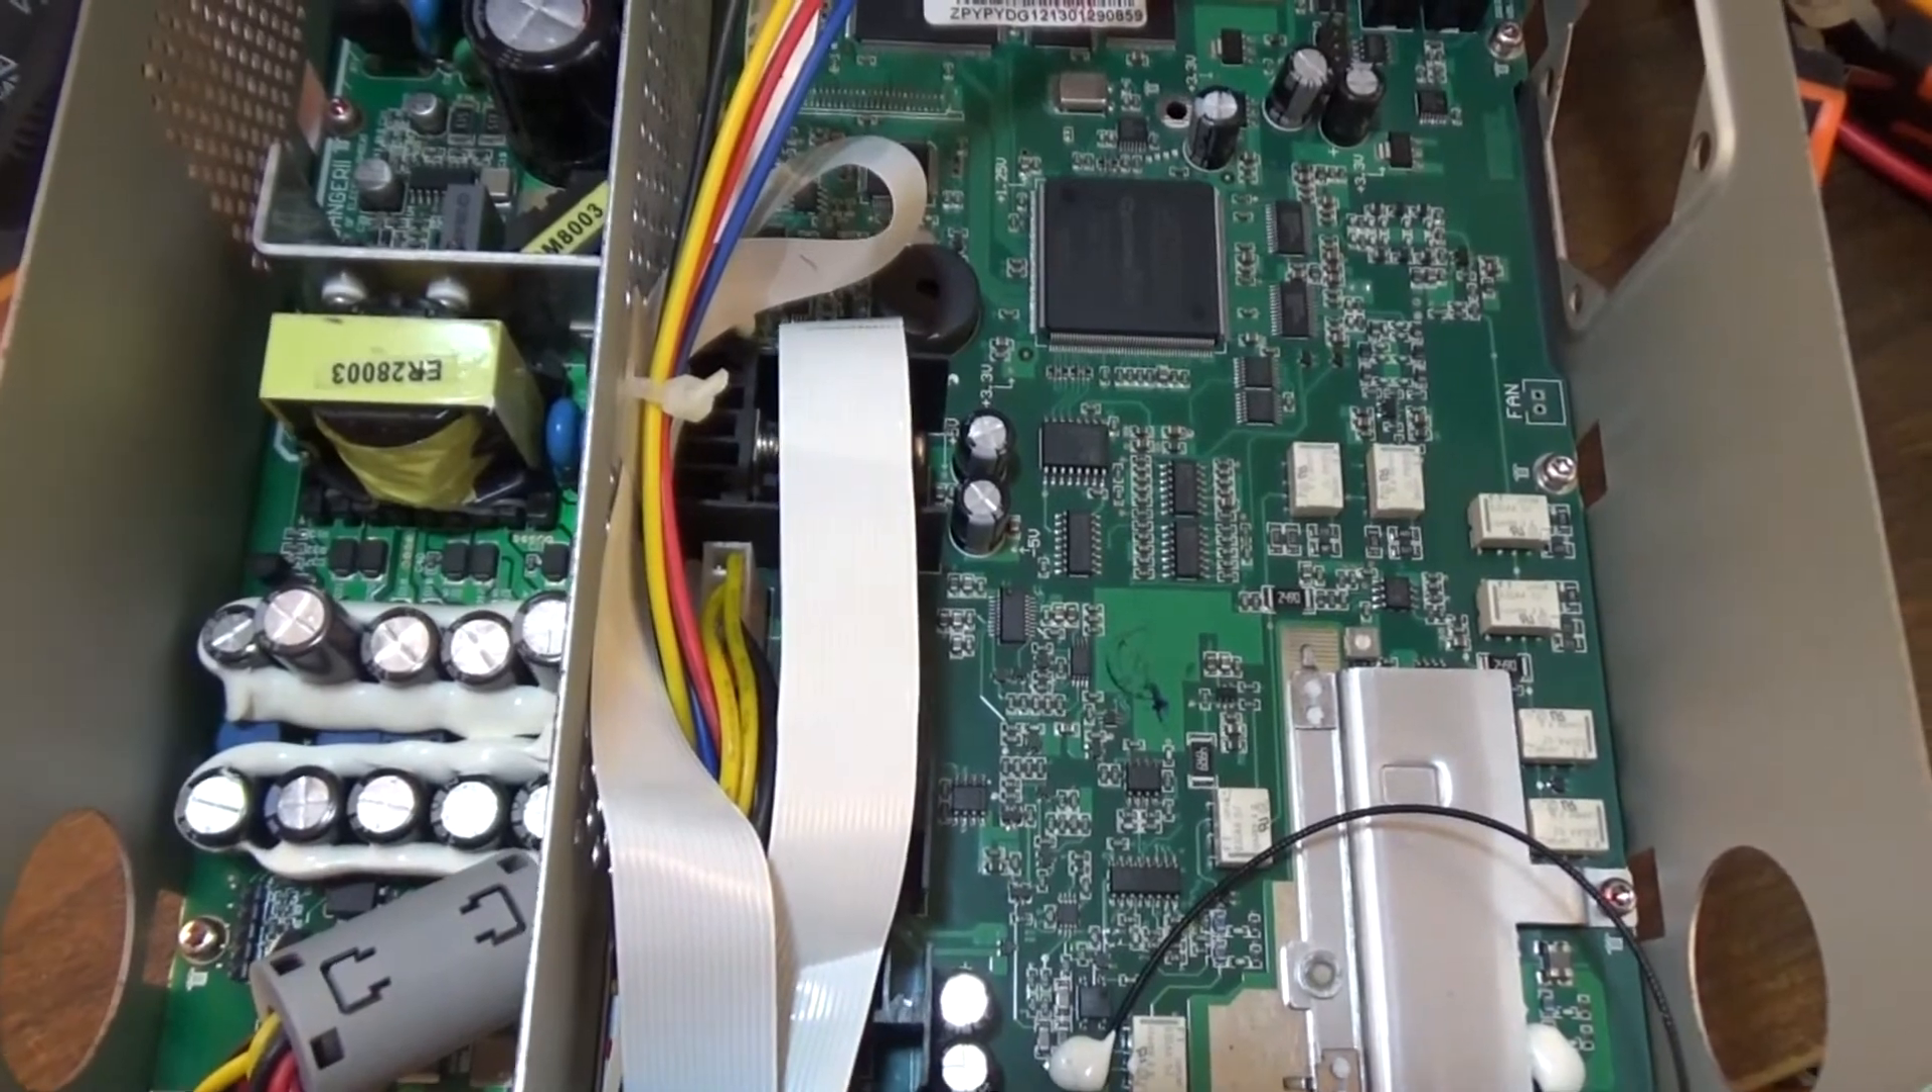I have already opened the function generator.